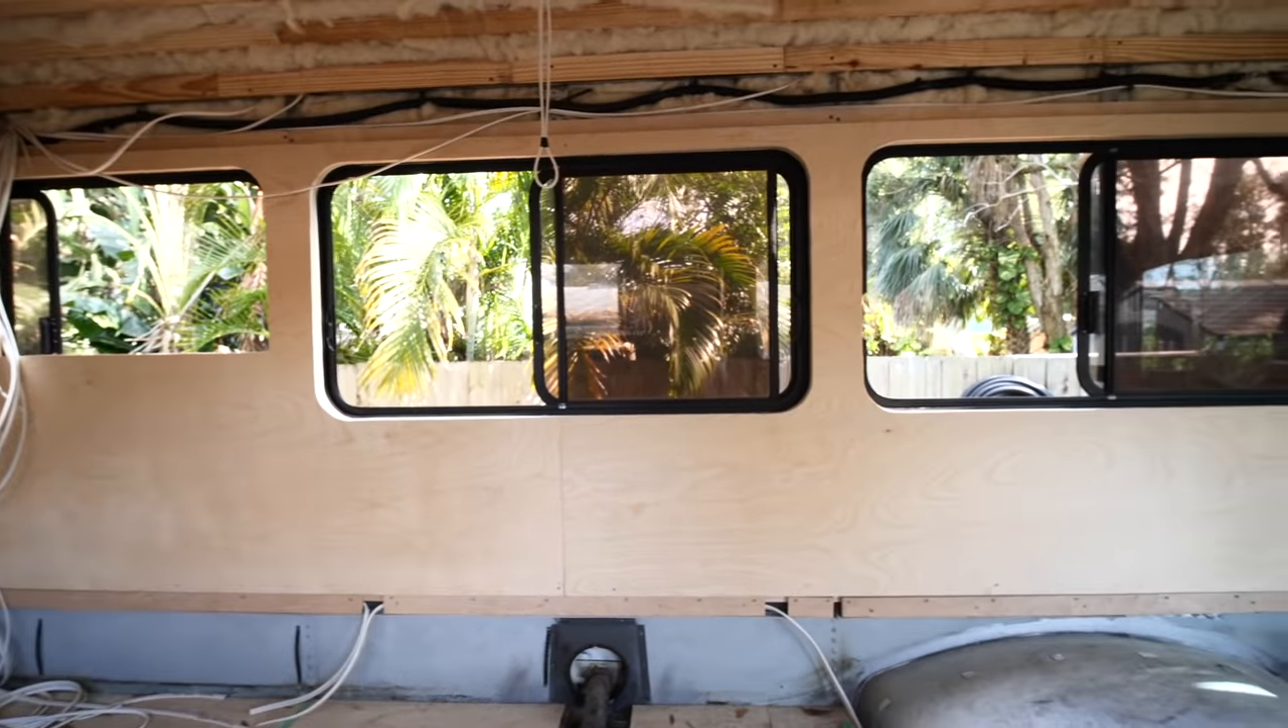And so with that last piece of wood, we now have all of the windows trimmed out and the walls covered.